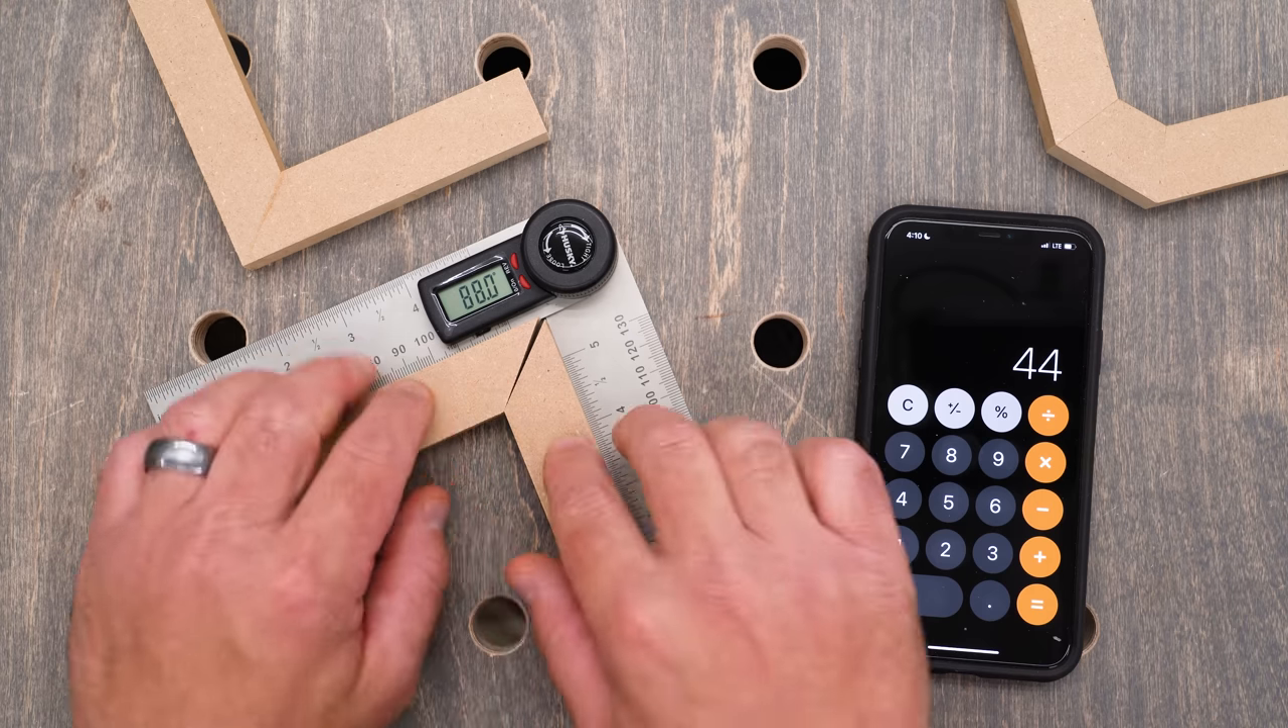Both of these have been cut to 44 degrees and I have a very bad gap in the back back there.